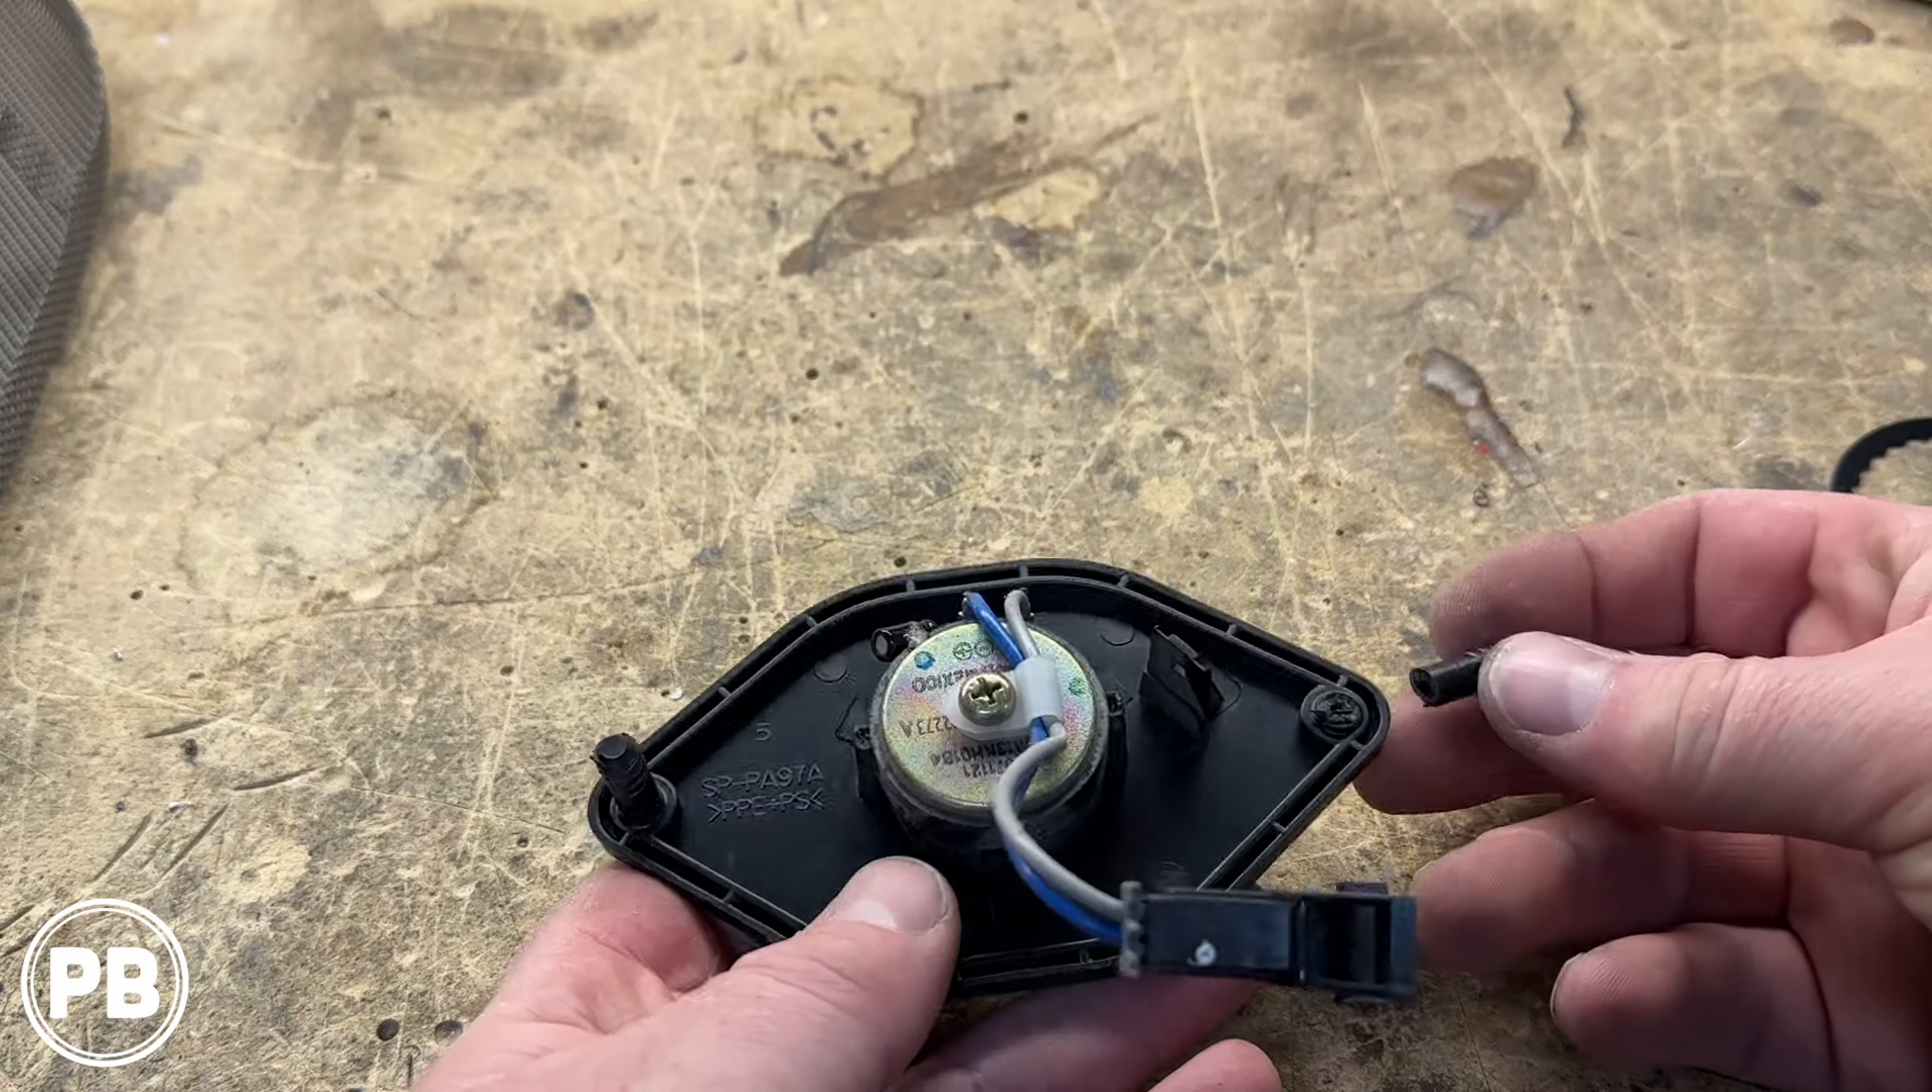All right, so we have our tweeter out here.